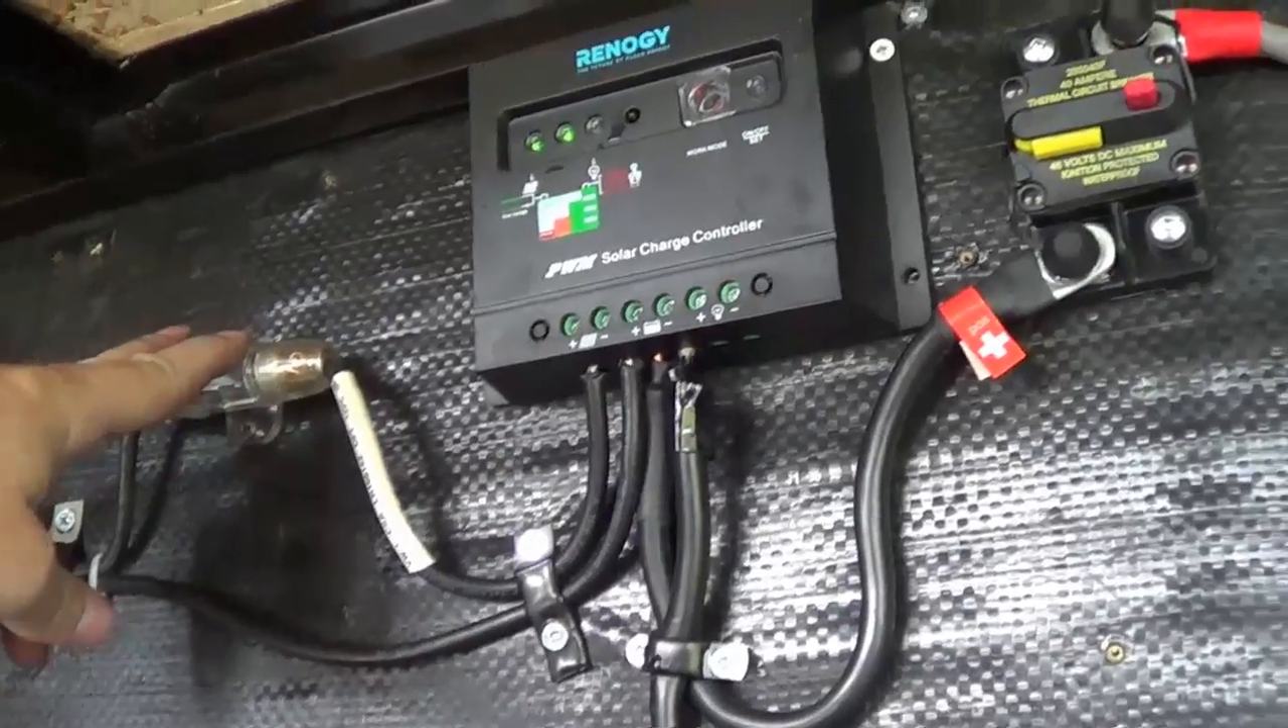Okay so the charge controller is back in place. This fuse up here is coming down from the solar panel so if anything goes wrong there it'll blow and then this is a breaker.